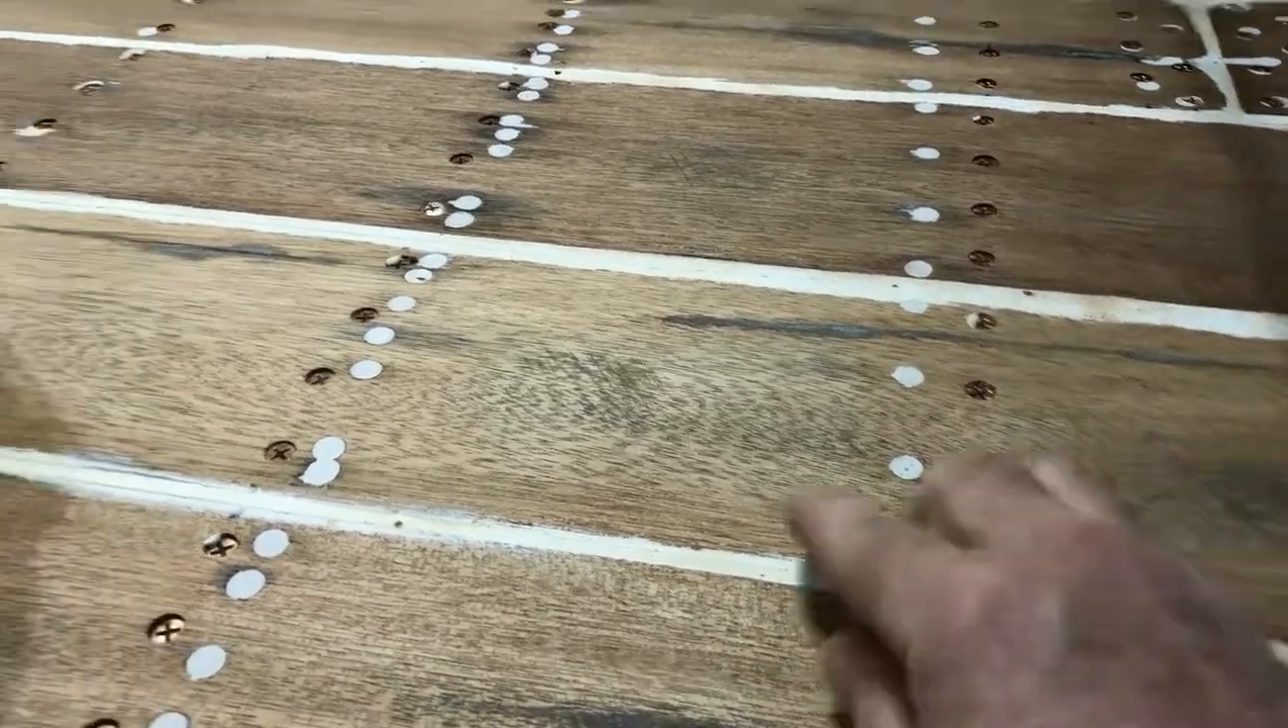So these locations are where the old wood screws were and I have all those filled and here are the locations with the new wood screws.